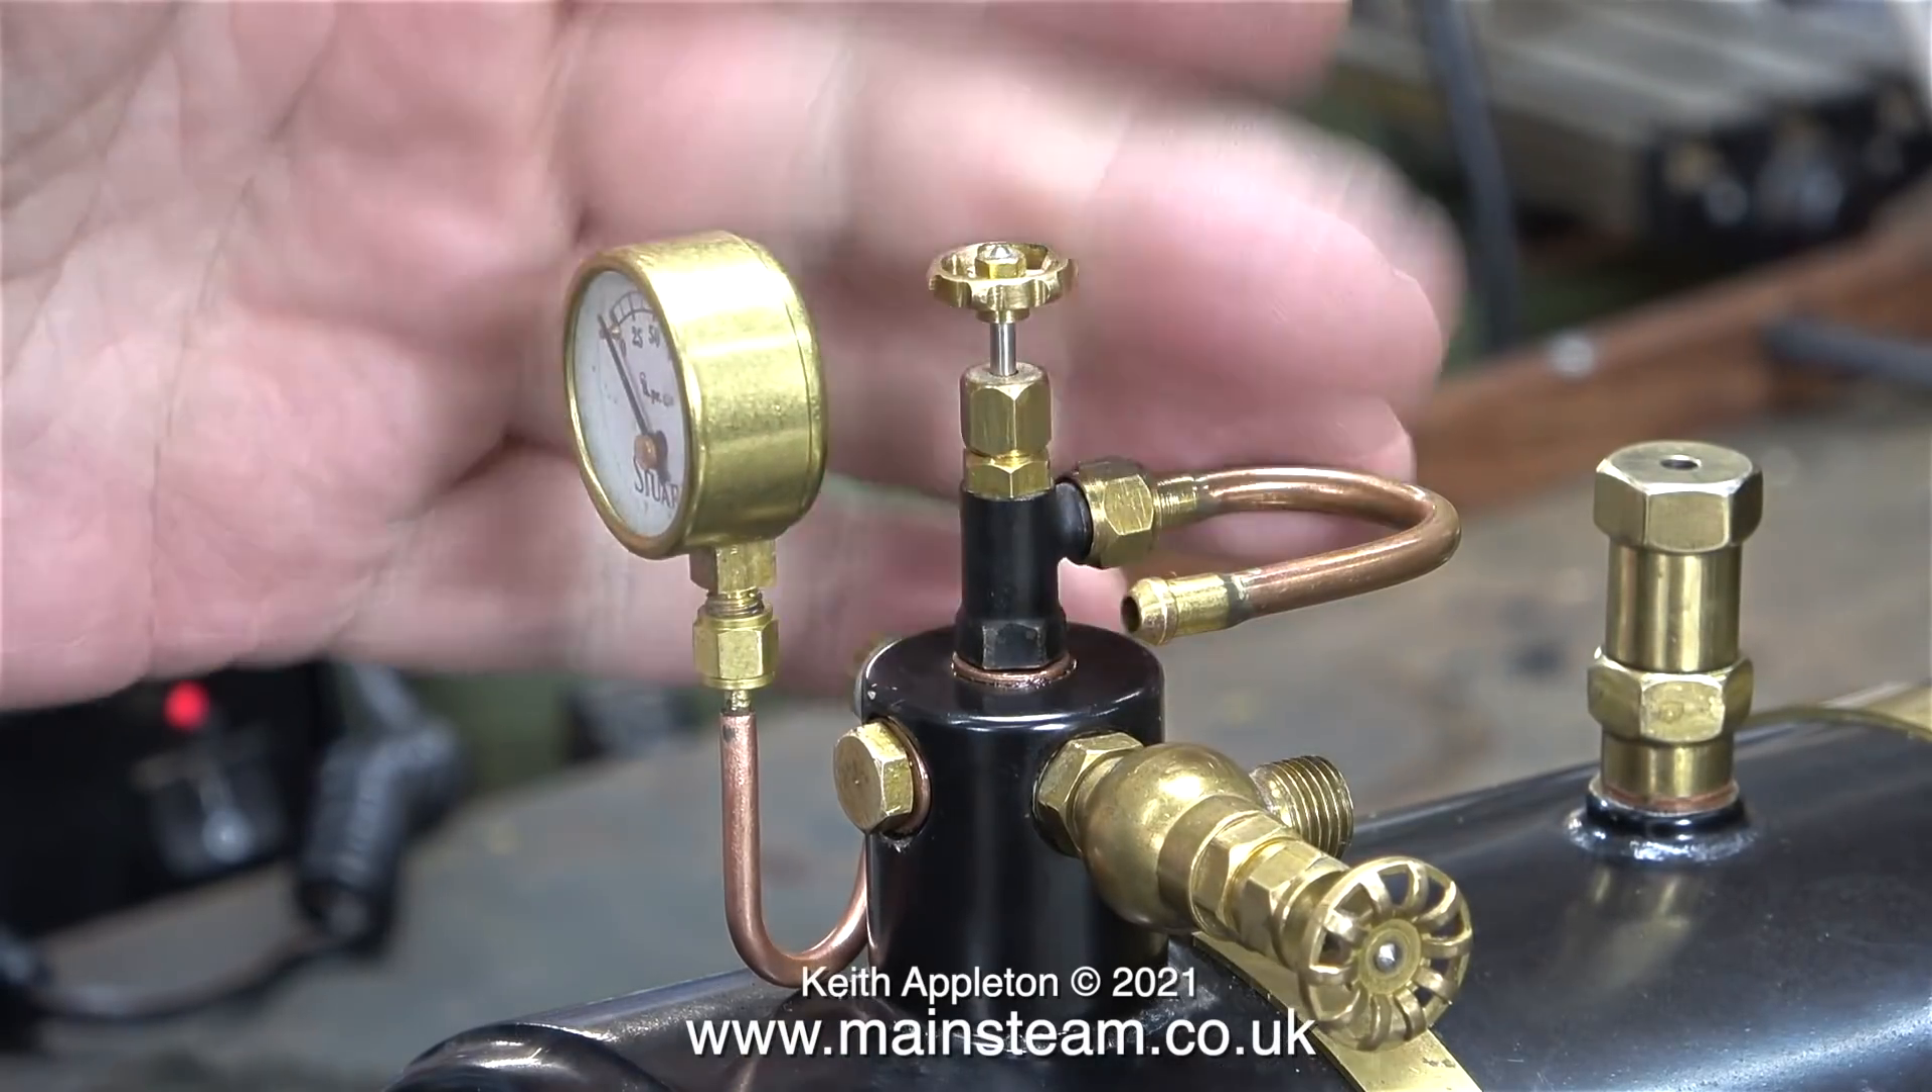I've refitted this steam tap at the top.